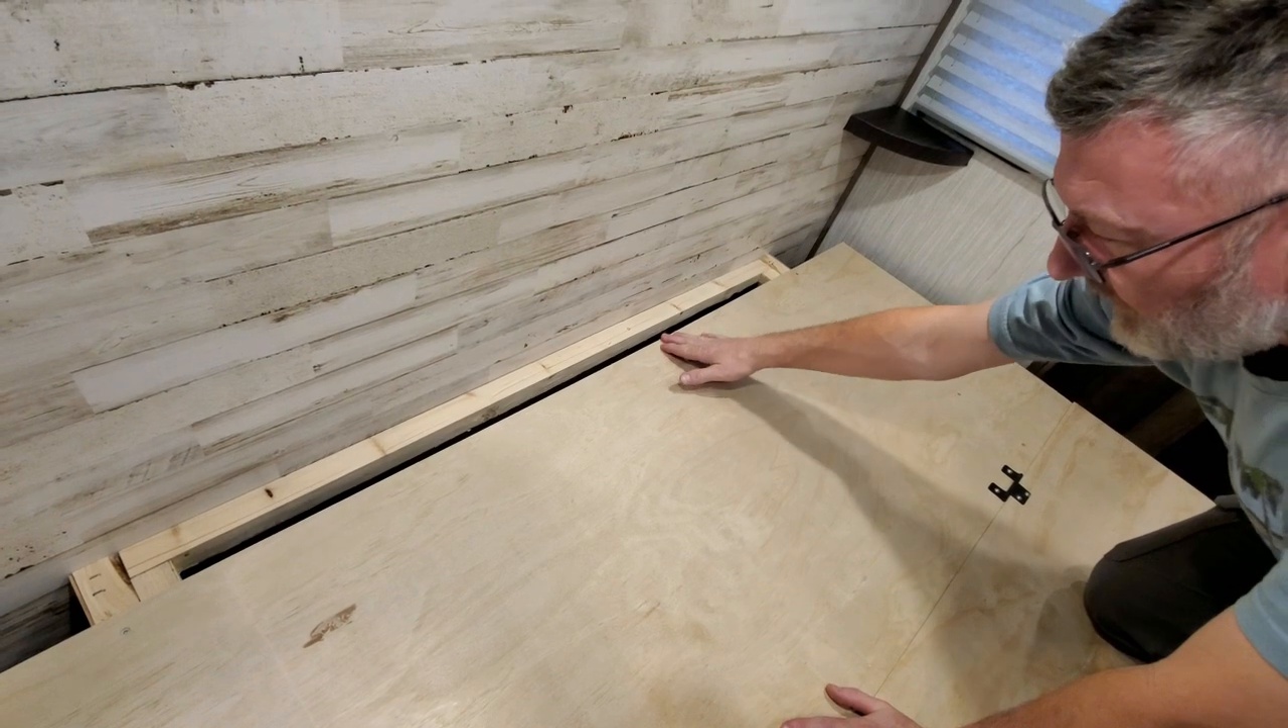Here at the head of the bed they didn't even take this plywood up to sit on this cross piece here.